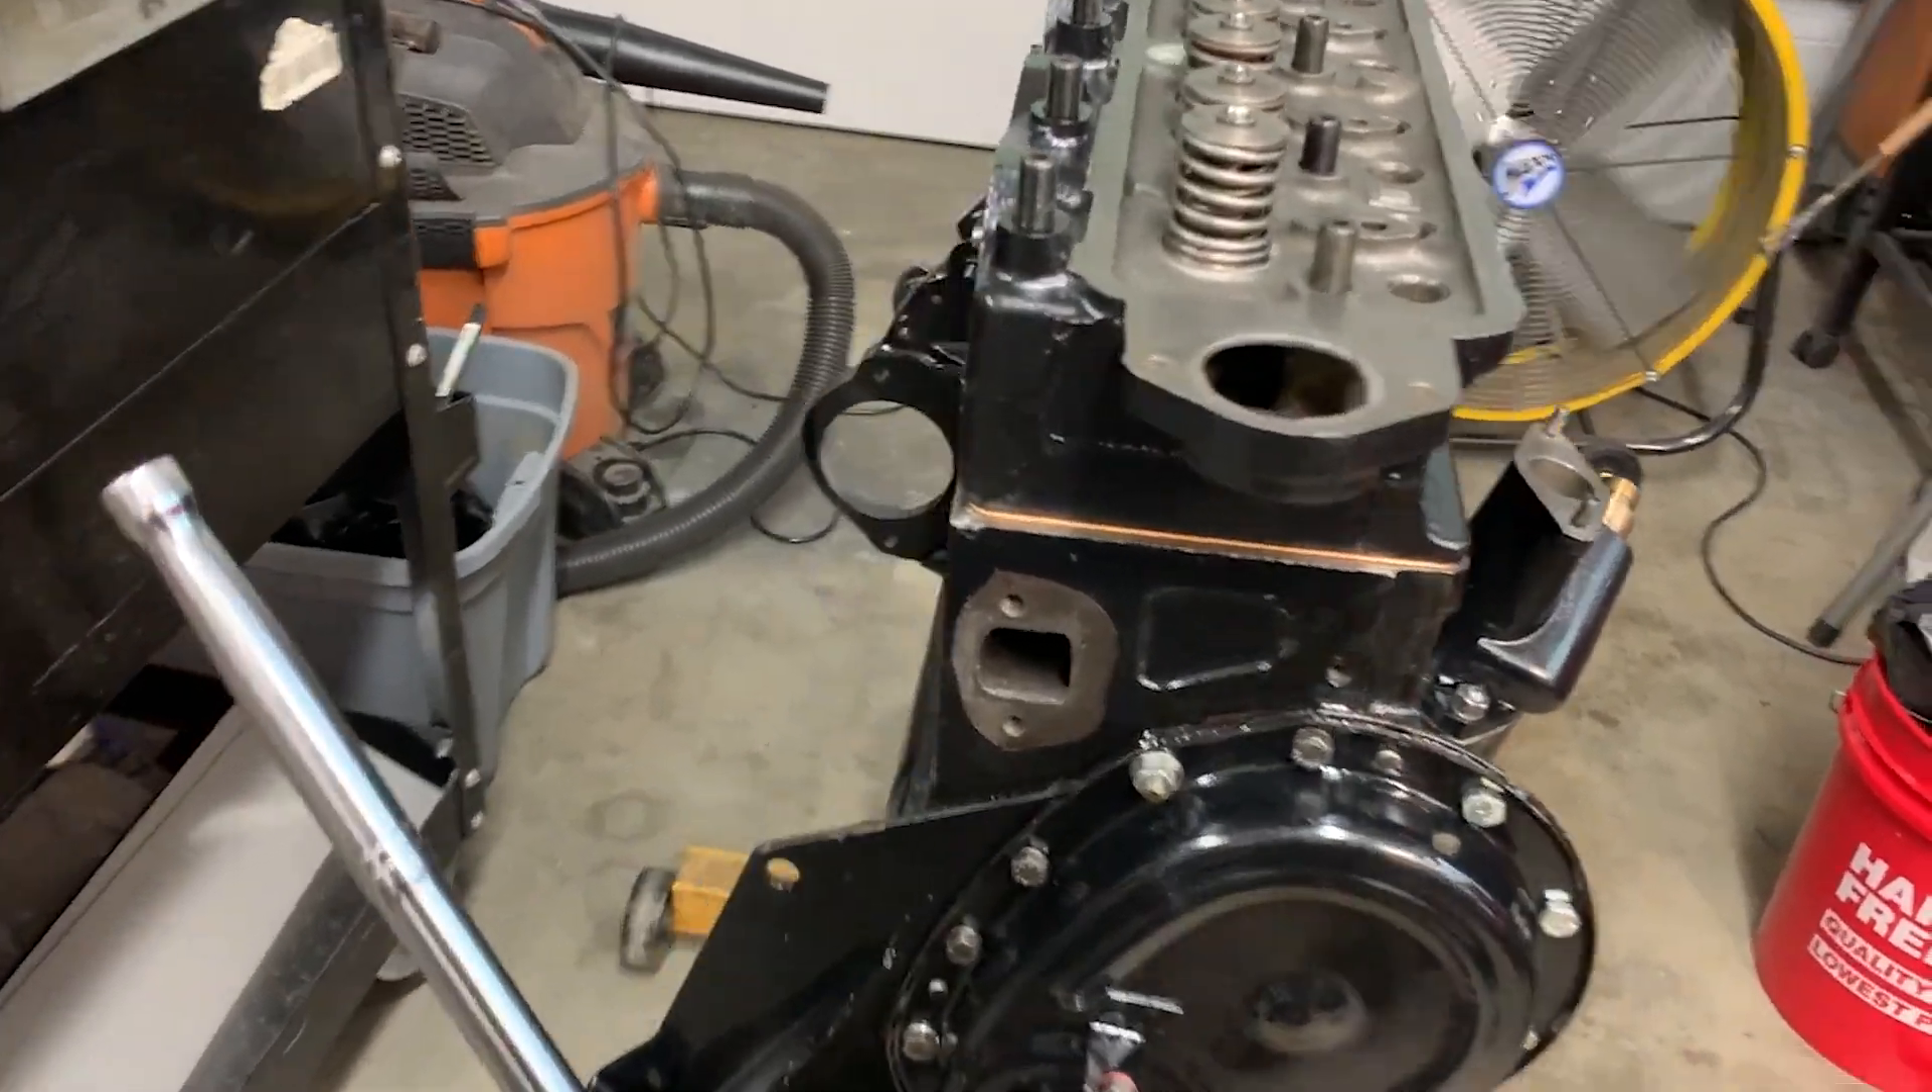The head's on. I used a copper gasket and it fits nicely. Everything looks like it all lines up.